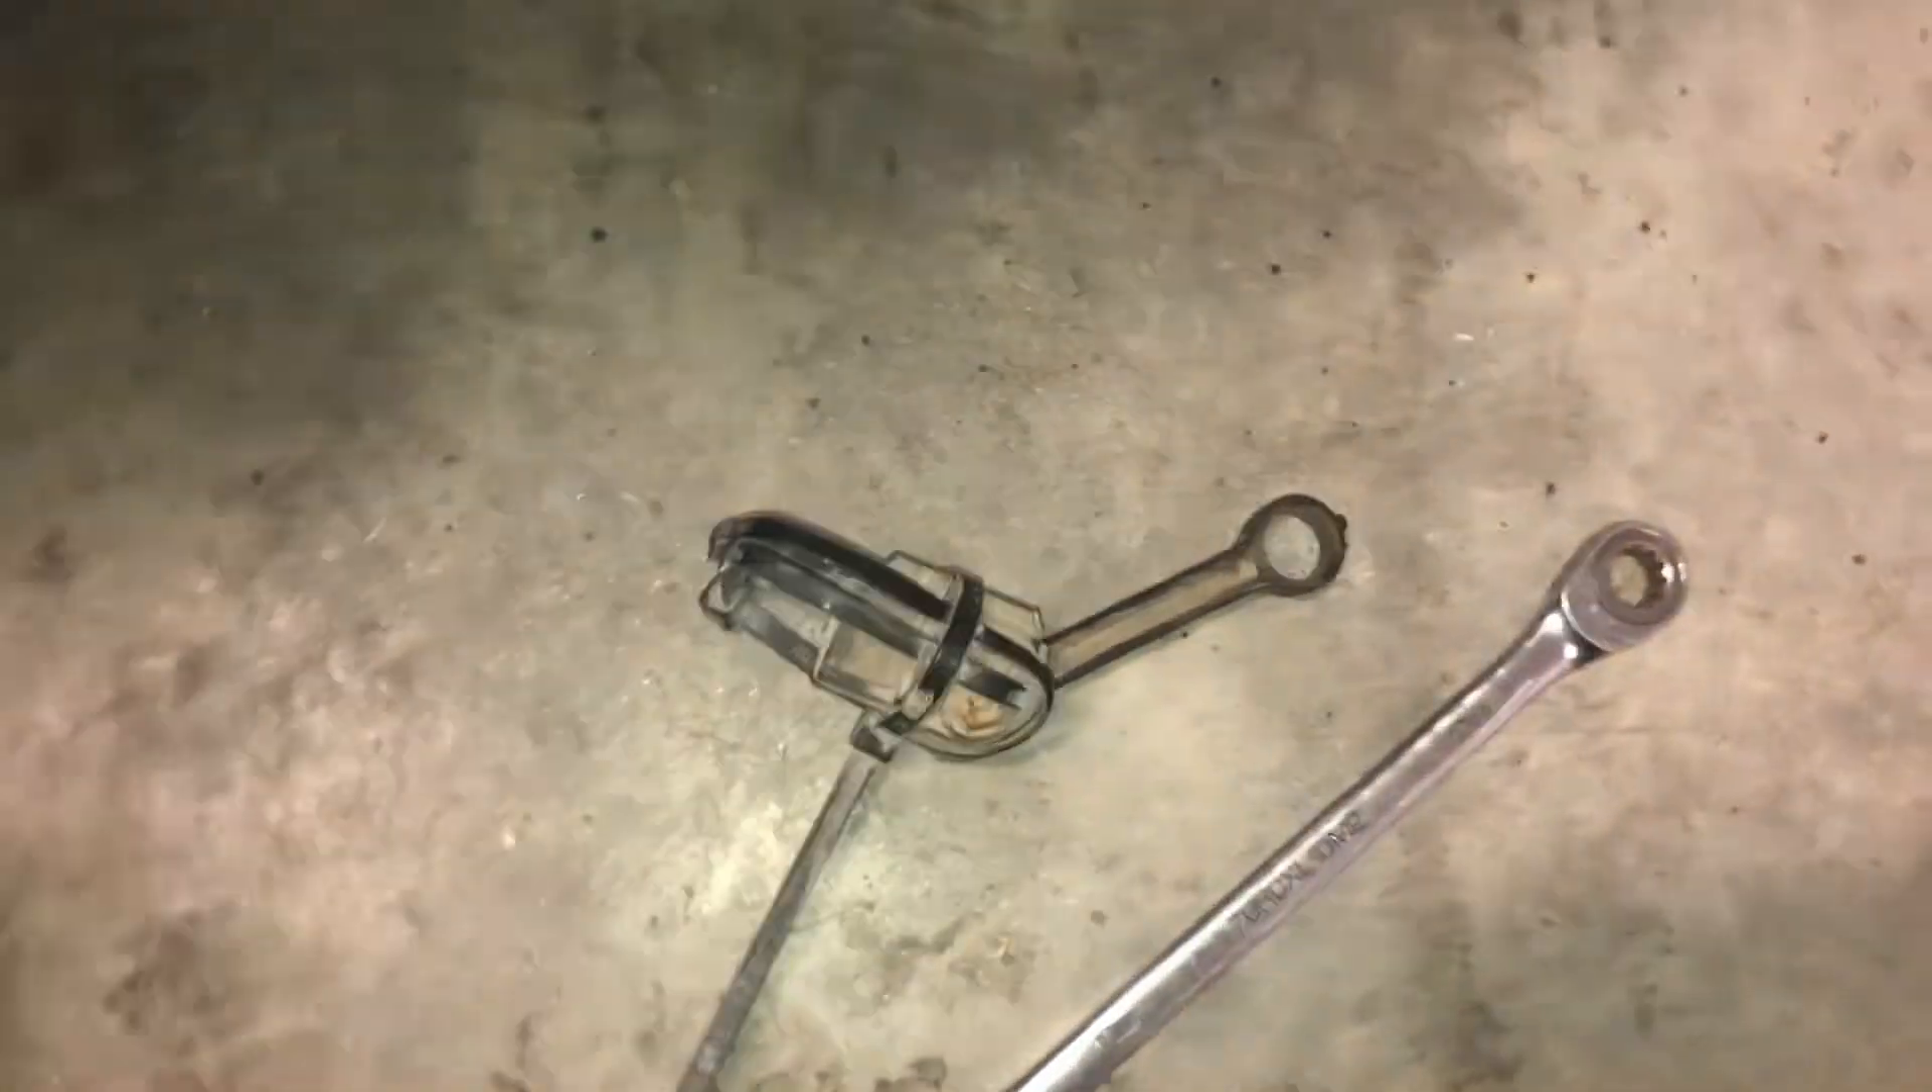Okay, so I got the sensor and linkage out here.